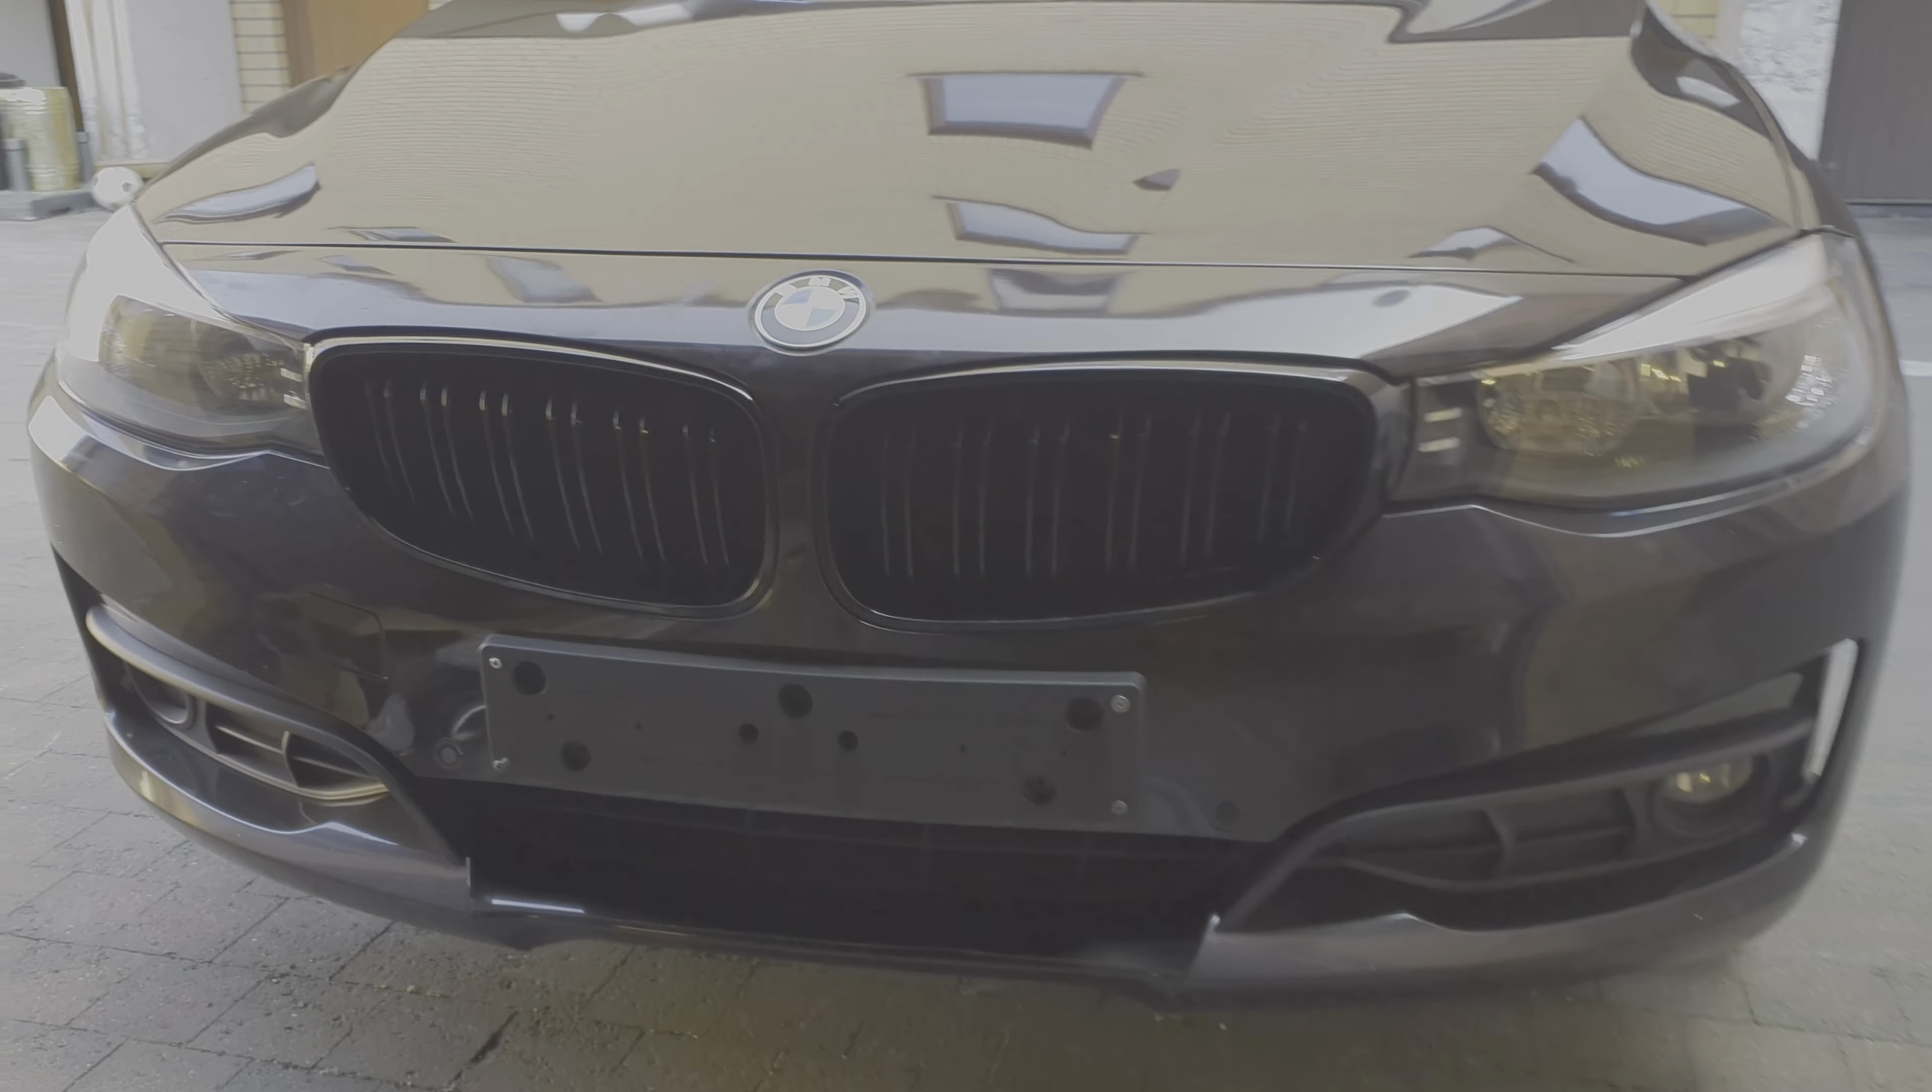Ну вот финишные решетки готовы установил на все про все ушло 15 минут.